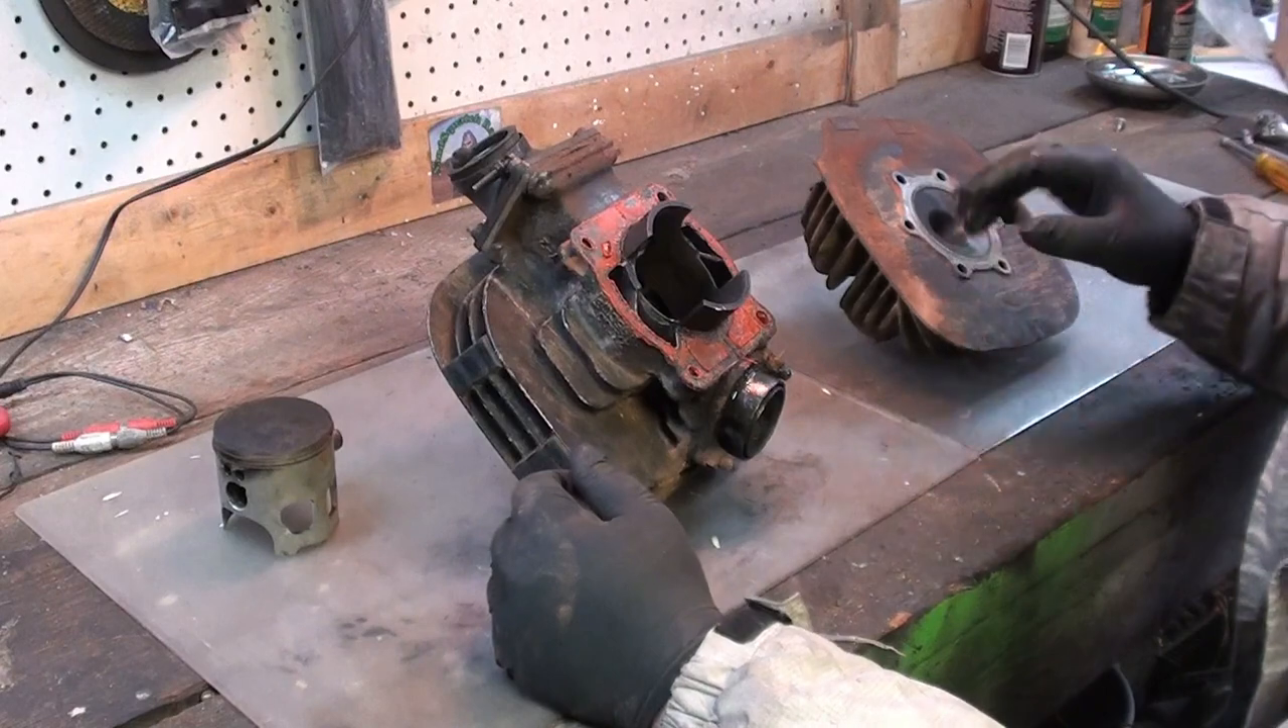Alright everybody, I got the blaster 200 big wheel taken apart.